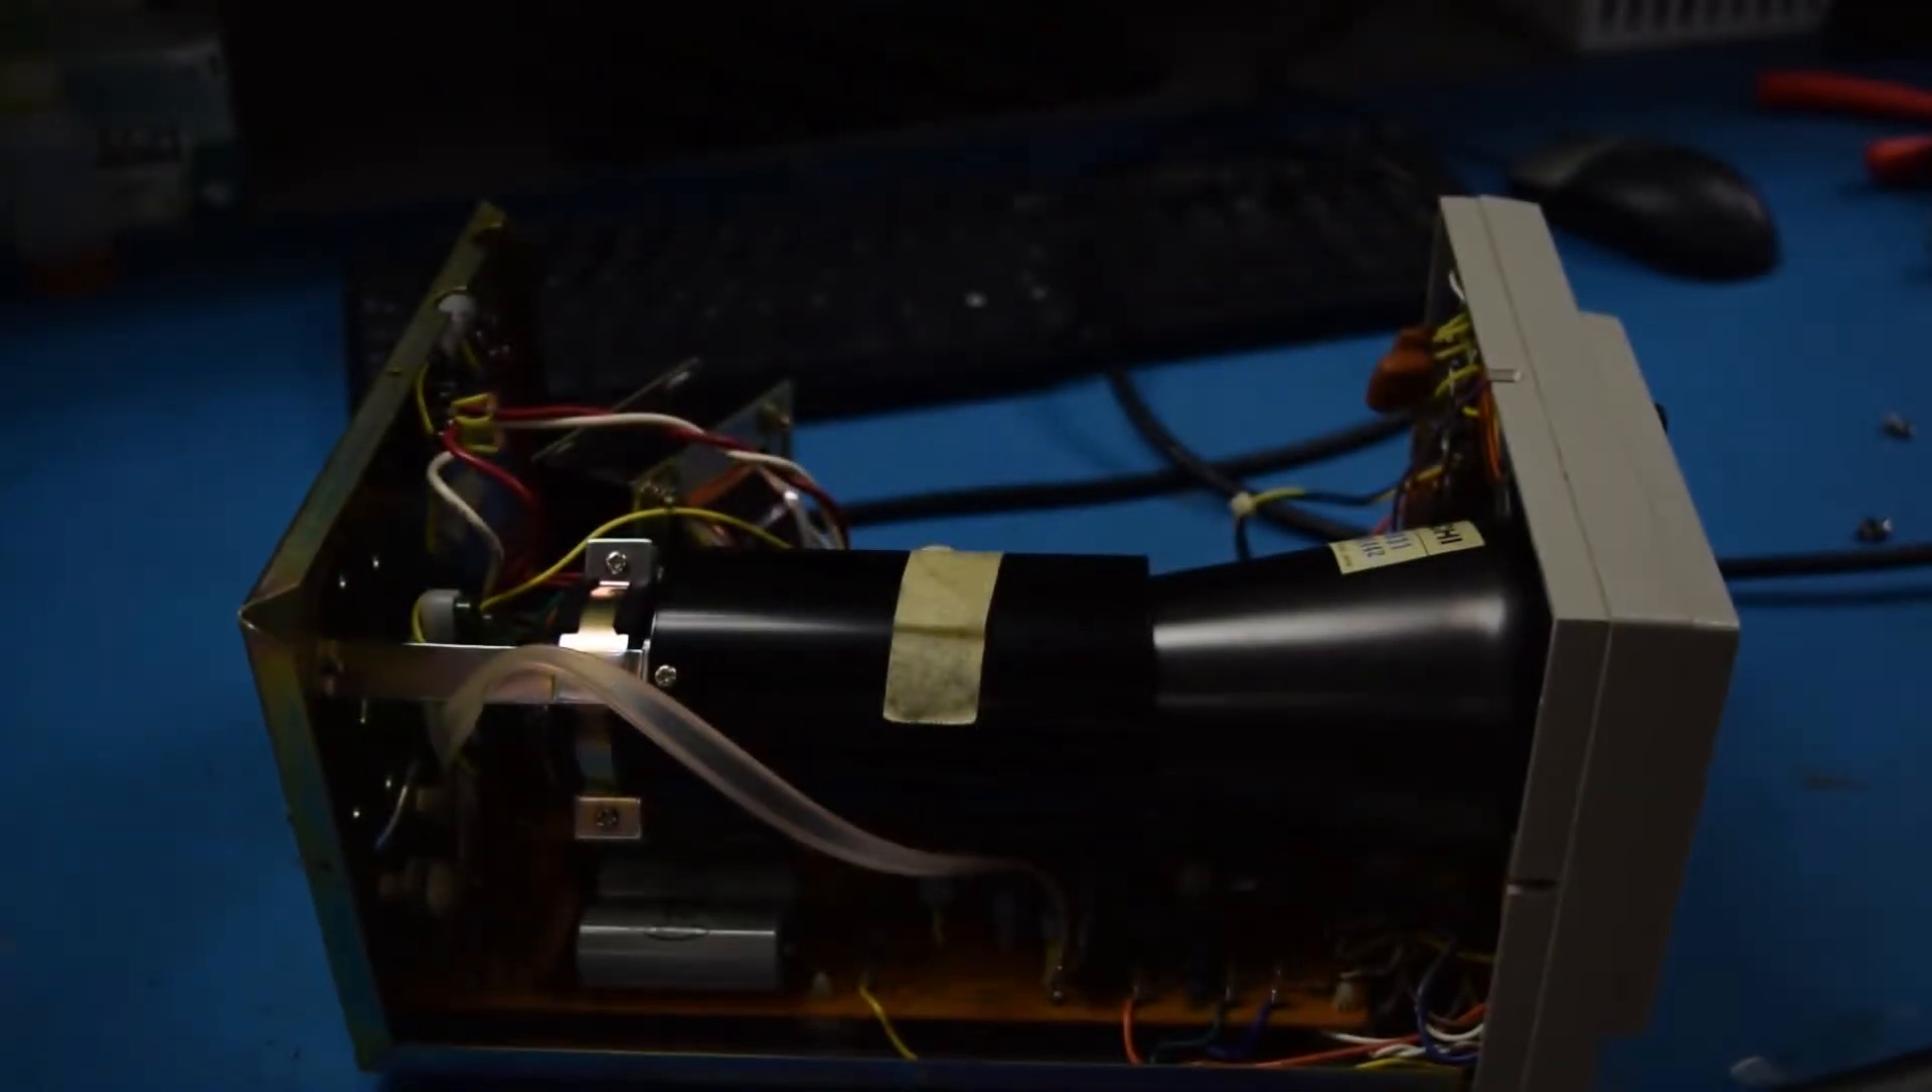With the removal of six screws, we can take off the protective metal housing, and now we can easily see the guts of the oscilloscope.